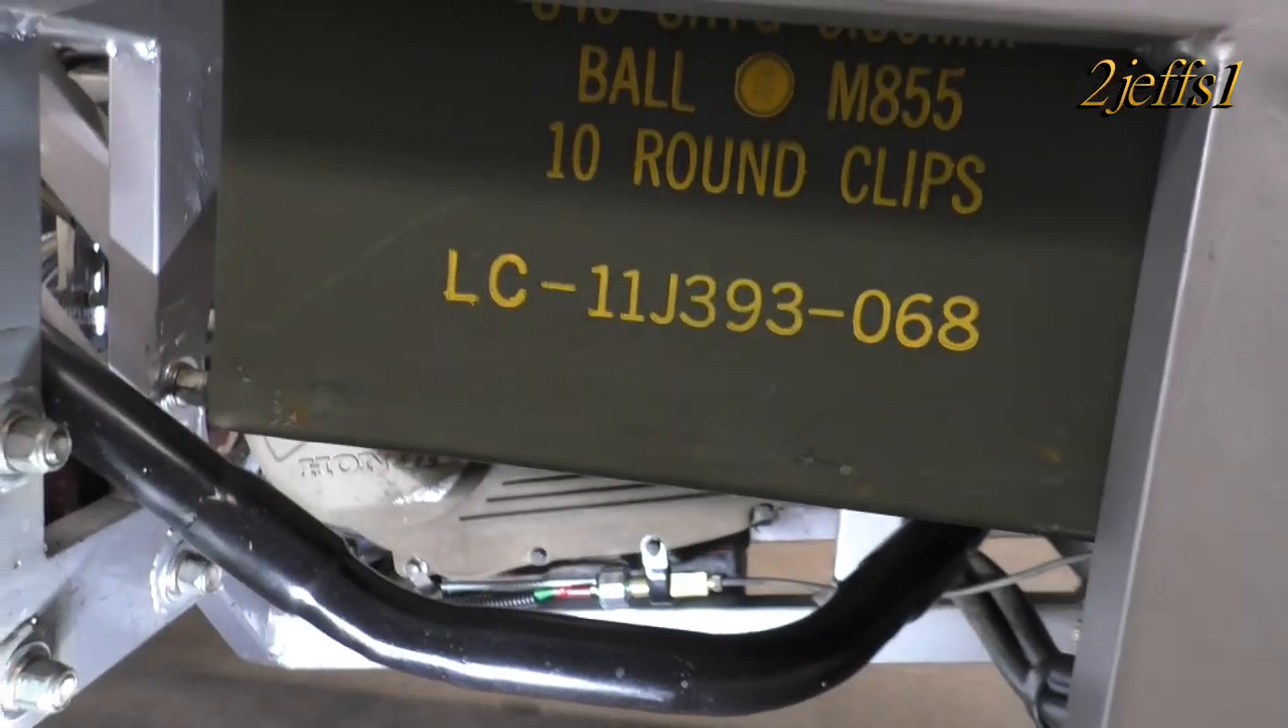I took my panel off I've been busy over the weekend Got my ammo box mounted And a few other little widgets done.